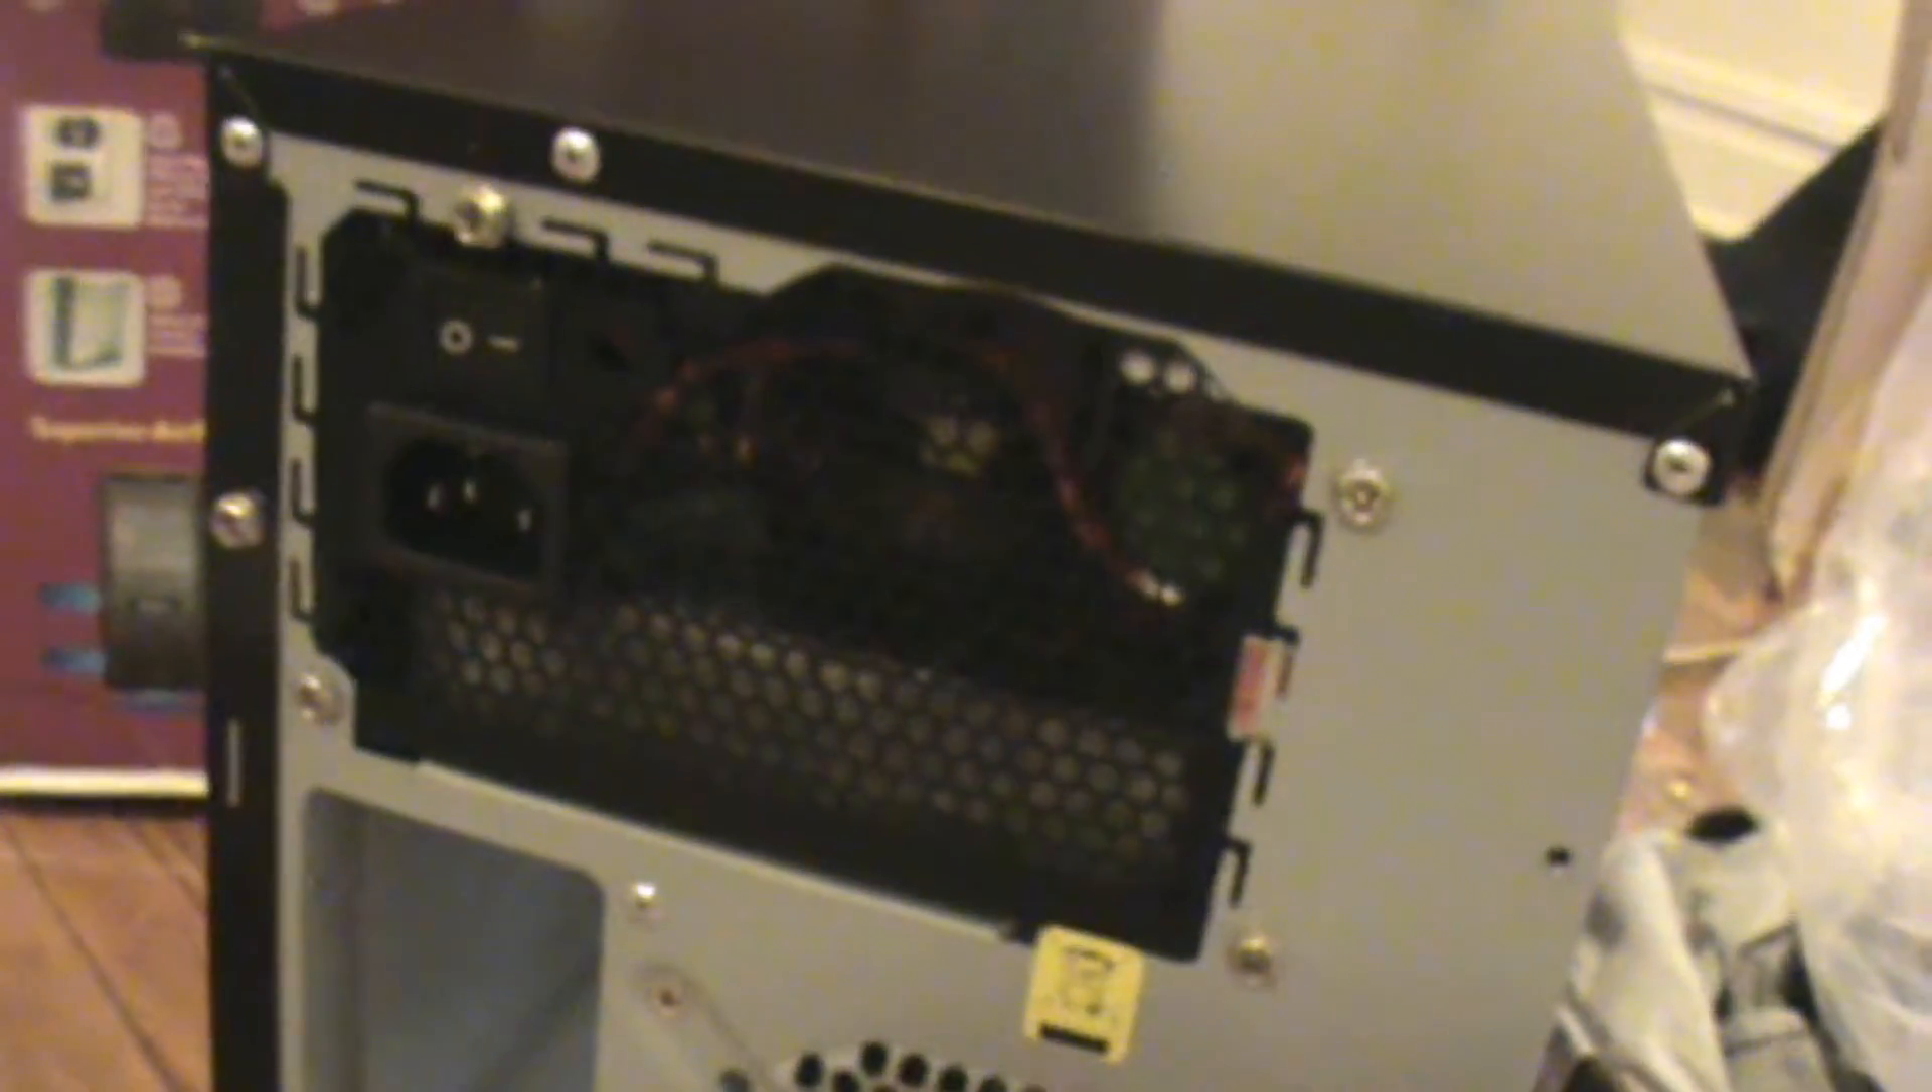New power supply has been installed with precision.